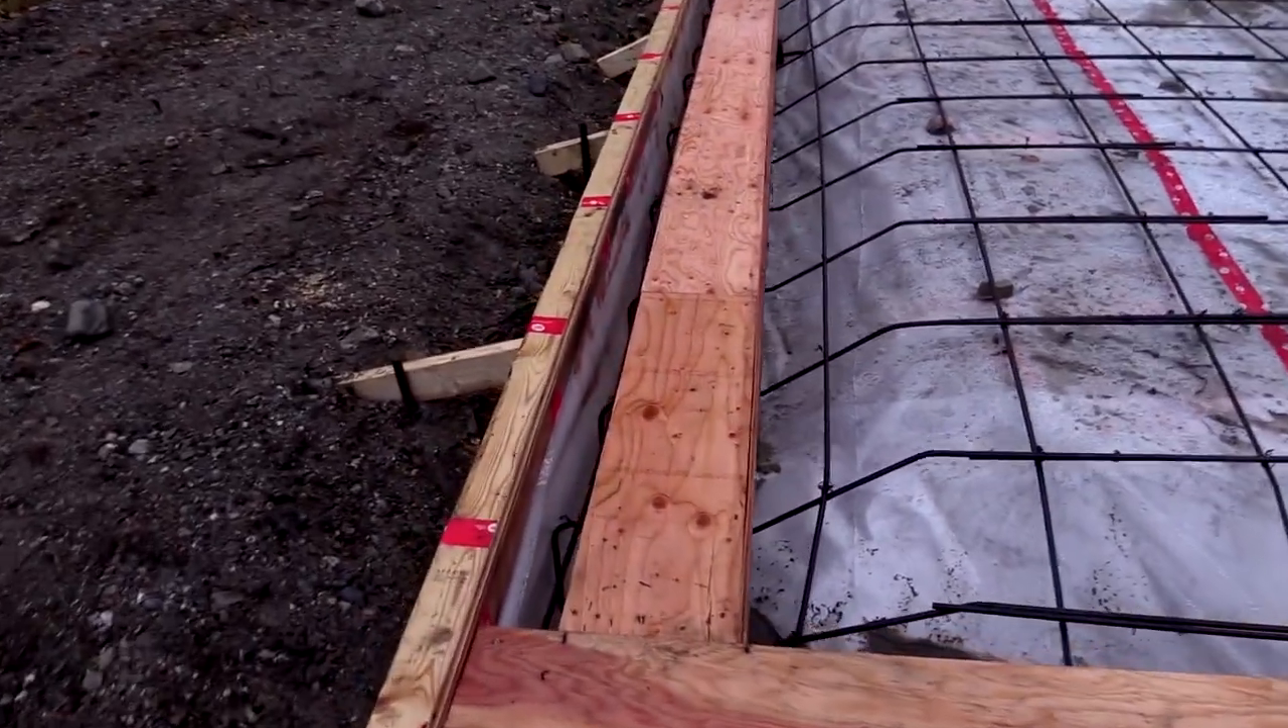My hands are just waterlogged and blistered but I got all the rebar put in tied and yeah we are ready to pour some concrete.